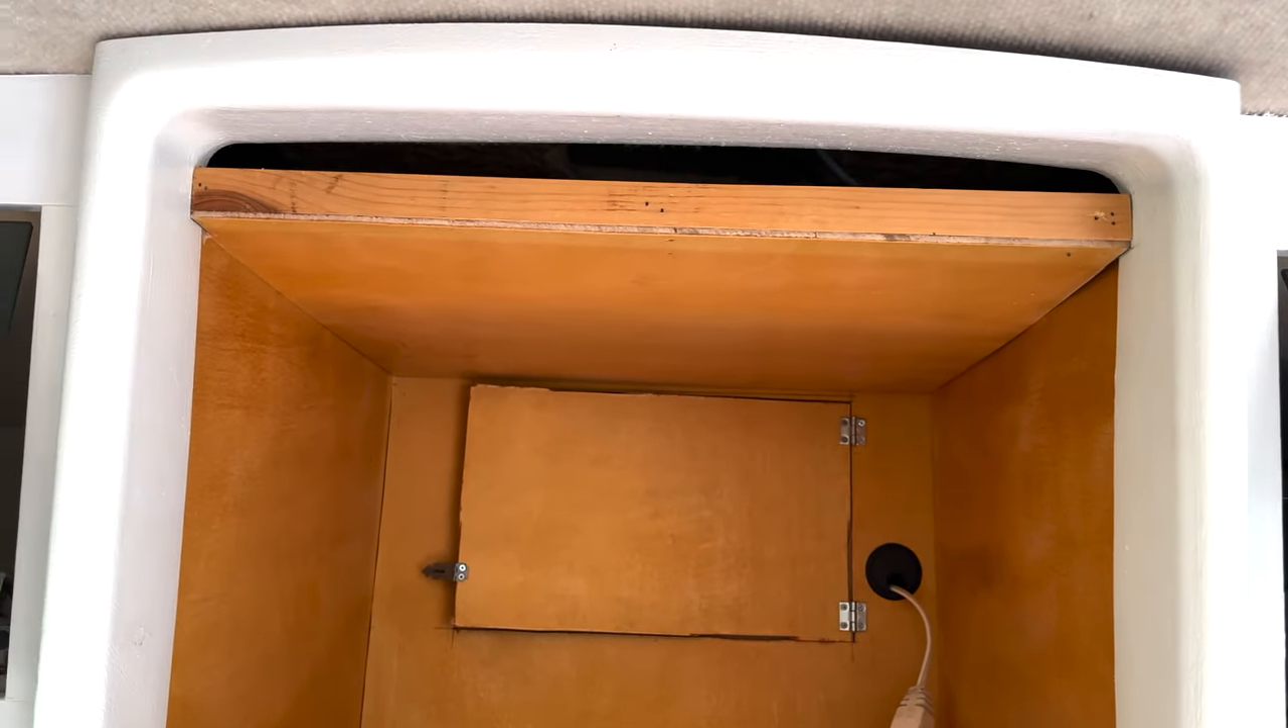But that painted facade now covers up the ugliness. There's still a little gap there at the top.